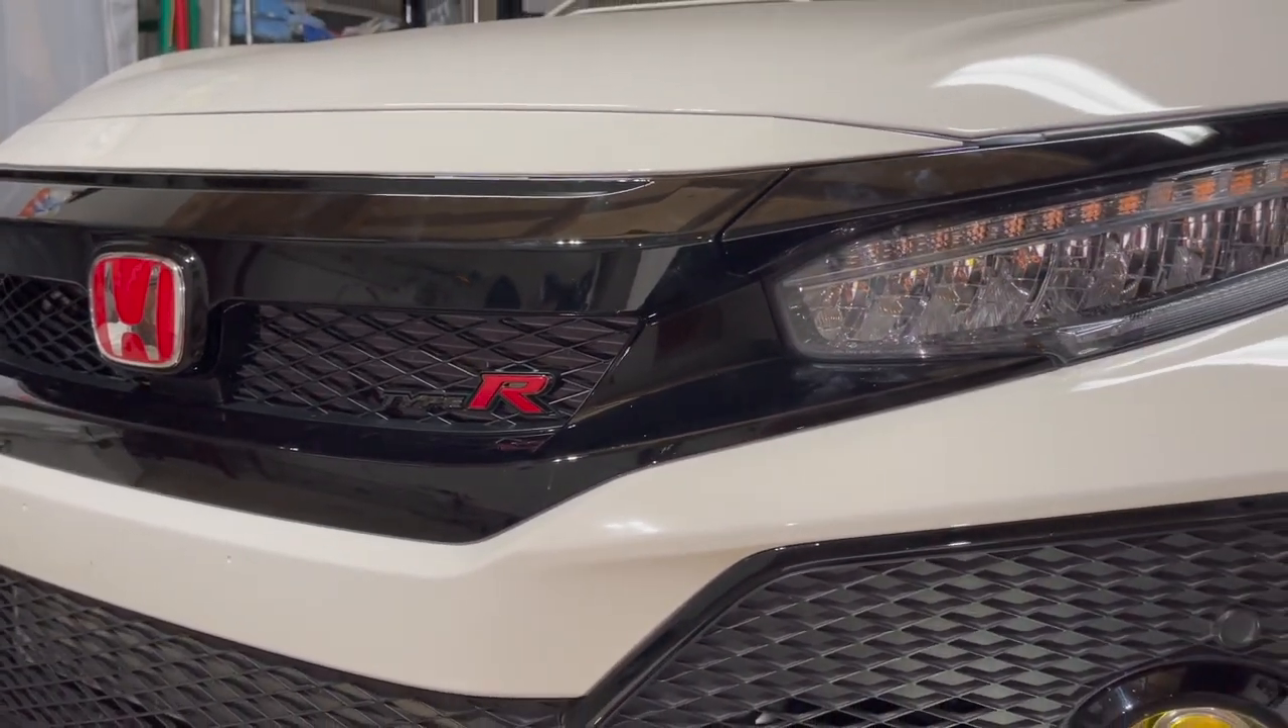2020 grill went in without an issue everything lined up perfectly.